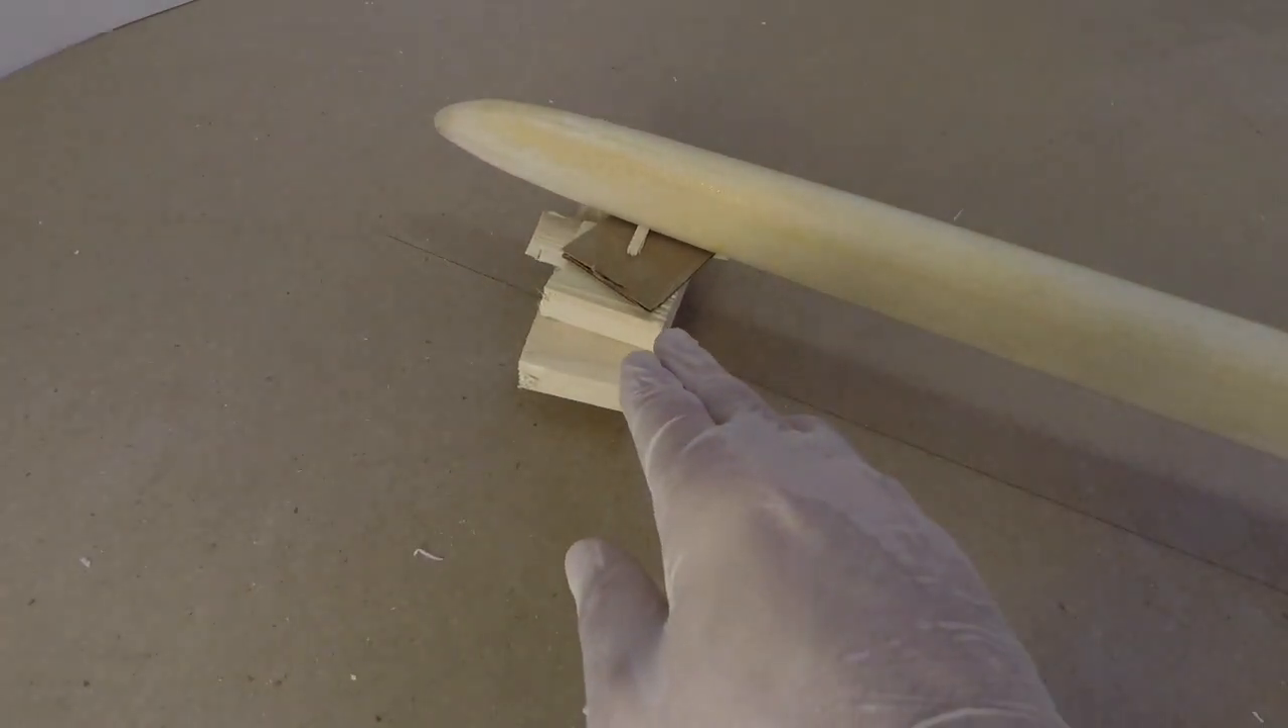And the last bit is I have shimmed up the back edge of the fuselage here.